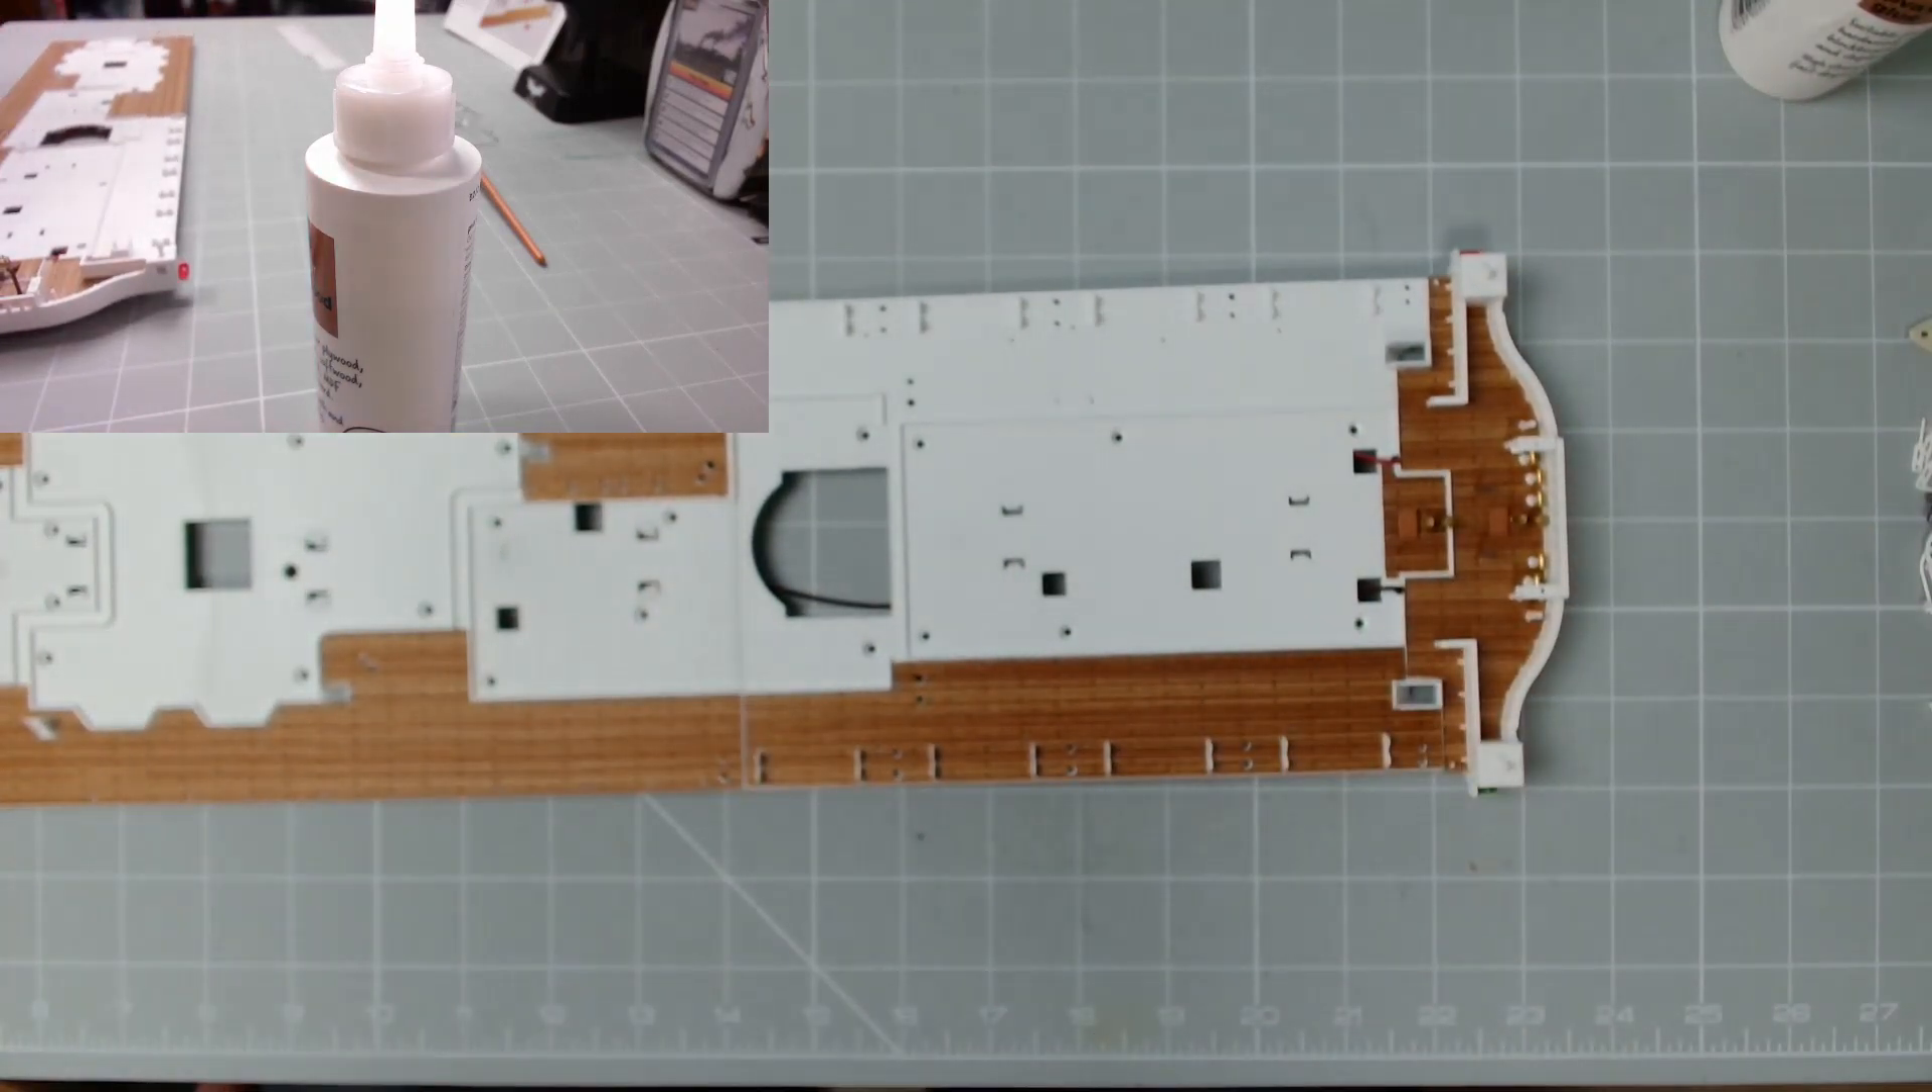Perfect, there we go, that's that decking in place and all the holes are lined up nicely.